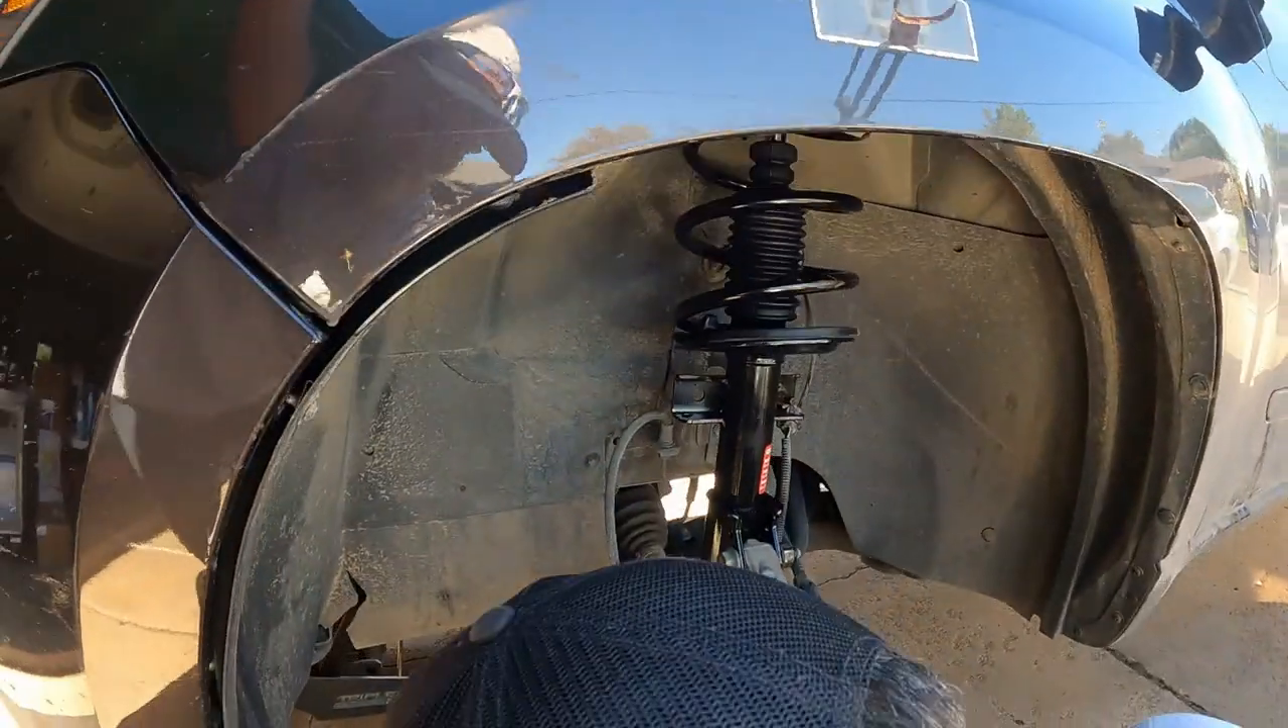The new strut is all done now just need a tire.